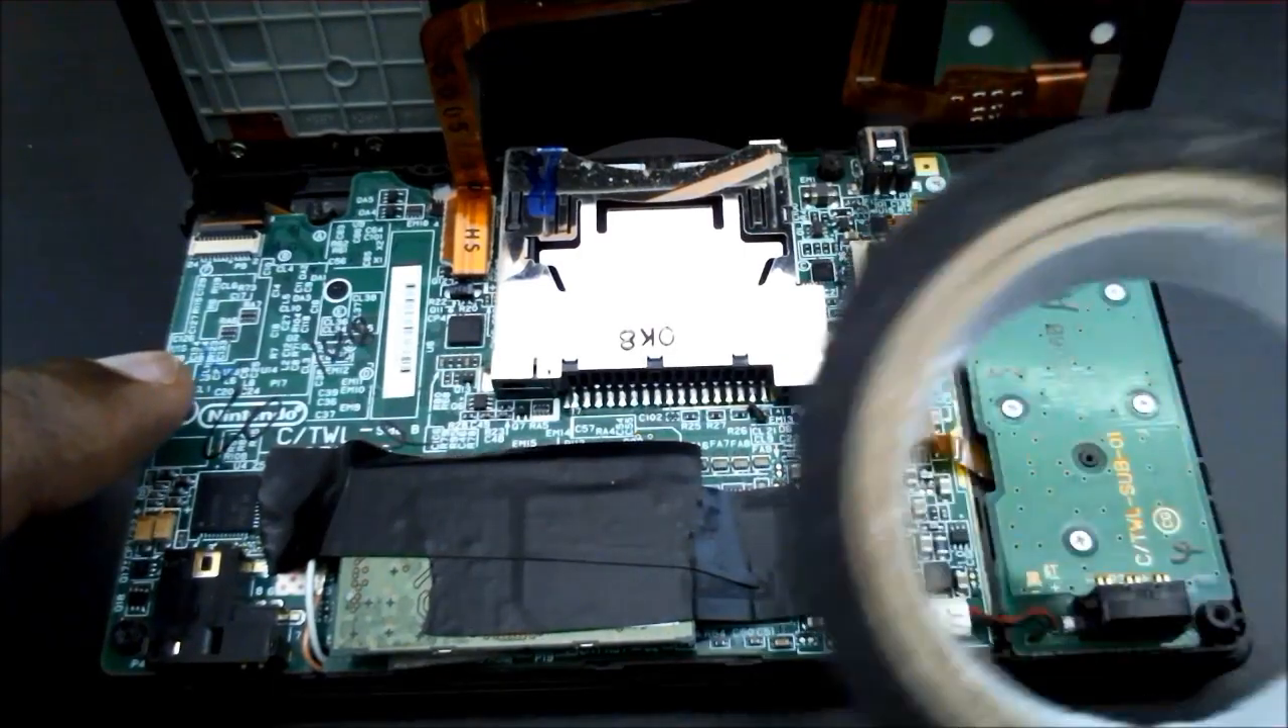So what I ended up doing just, you know, look in your utility box, utility drawer somewhere in the kitchen, grab some electrical tape, and I just taped down the new Wi-Fi card.